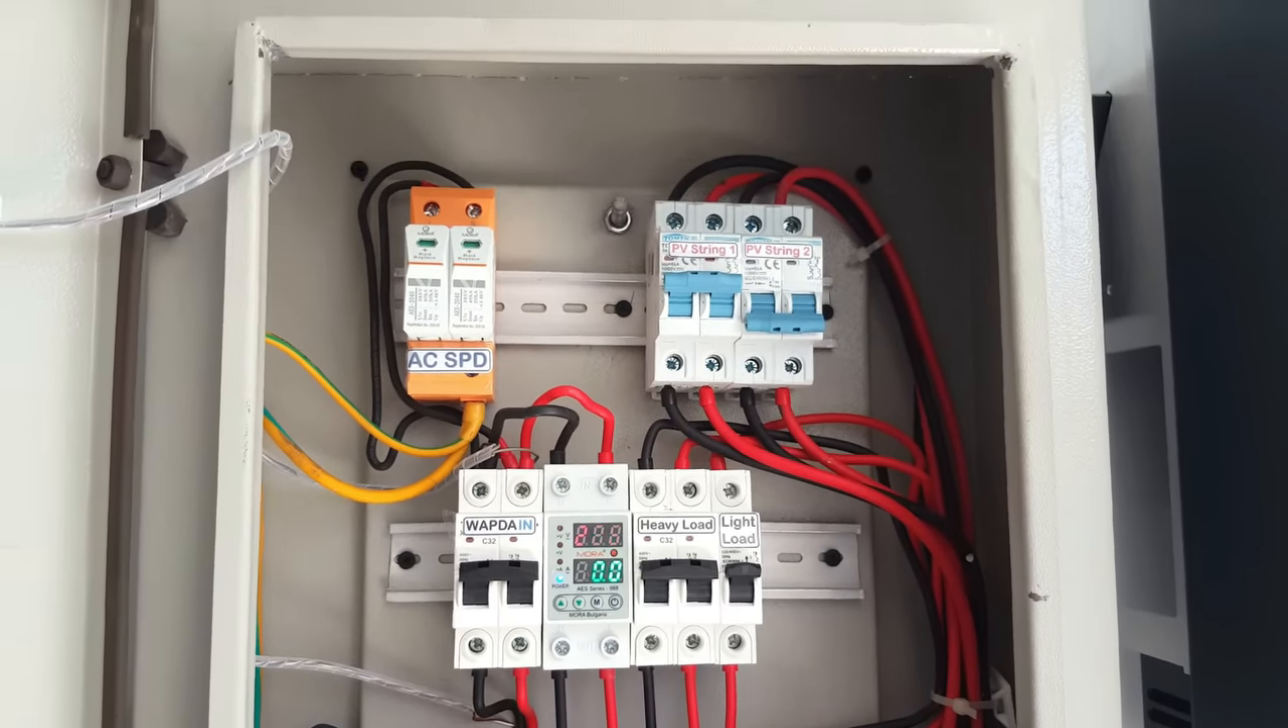بریکر ہم نے پہلے ہی لگا دیا ہے تاریں بھی ڈال دی ہیں۔